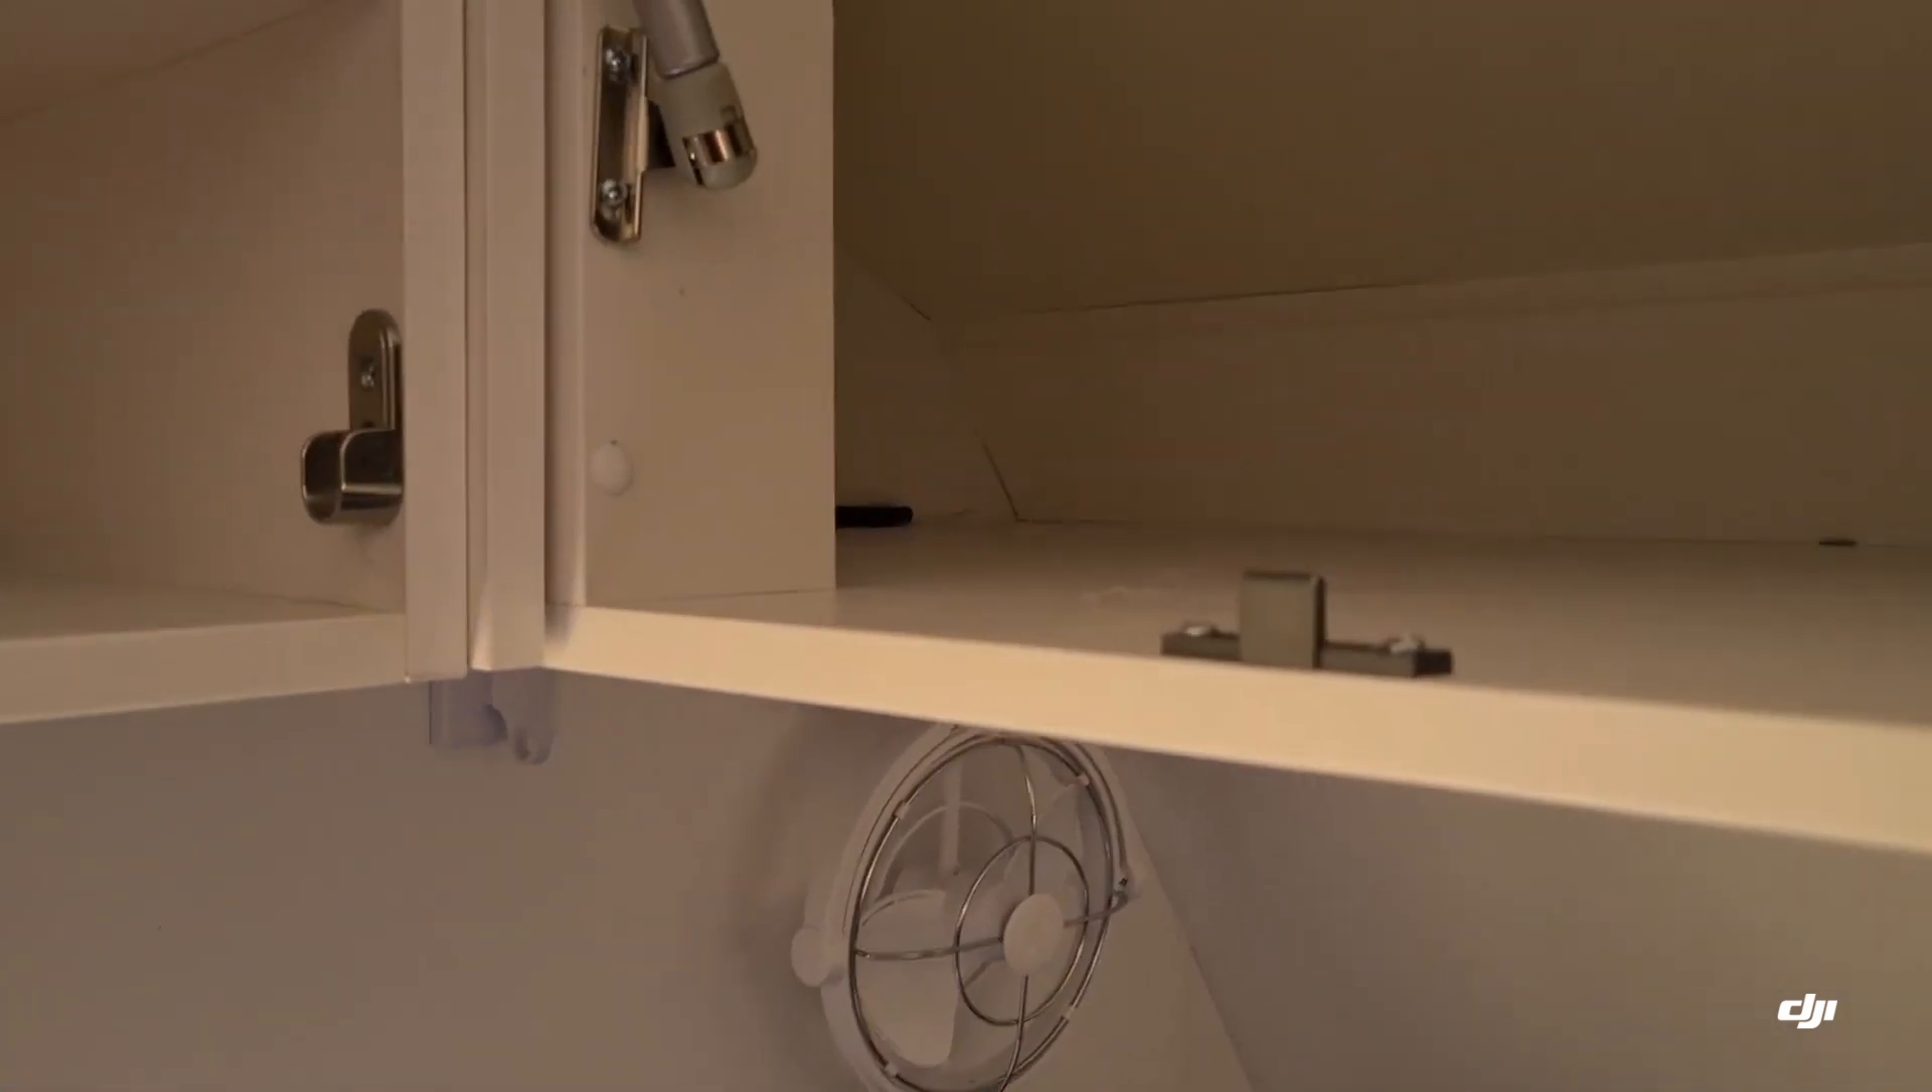Okay, so we have mounted our fan and you can see it's nice and neat and tucked away there.